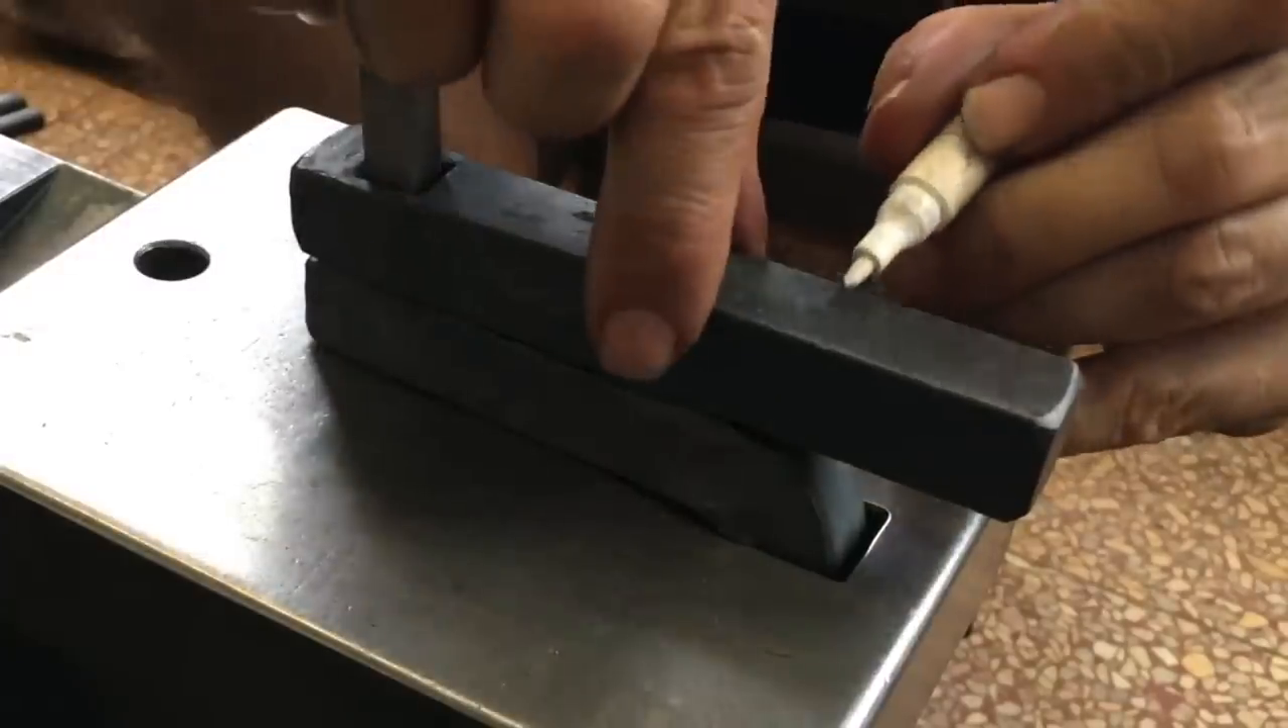Here you can see how the top piece overhangs, originally I wanted the bottom piece to be about the same length.